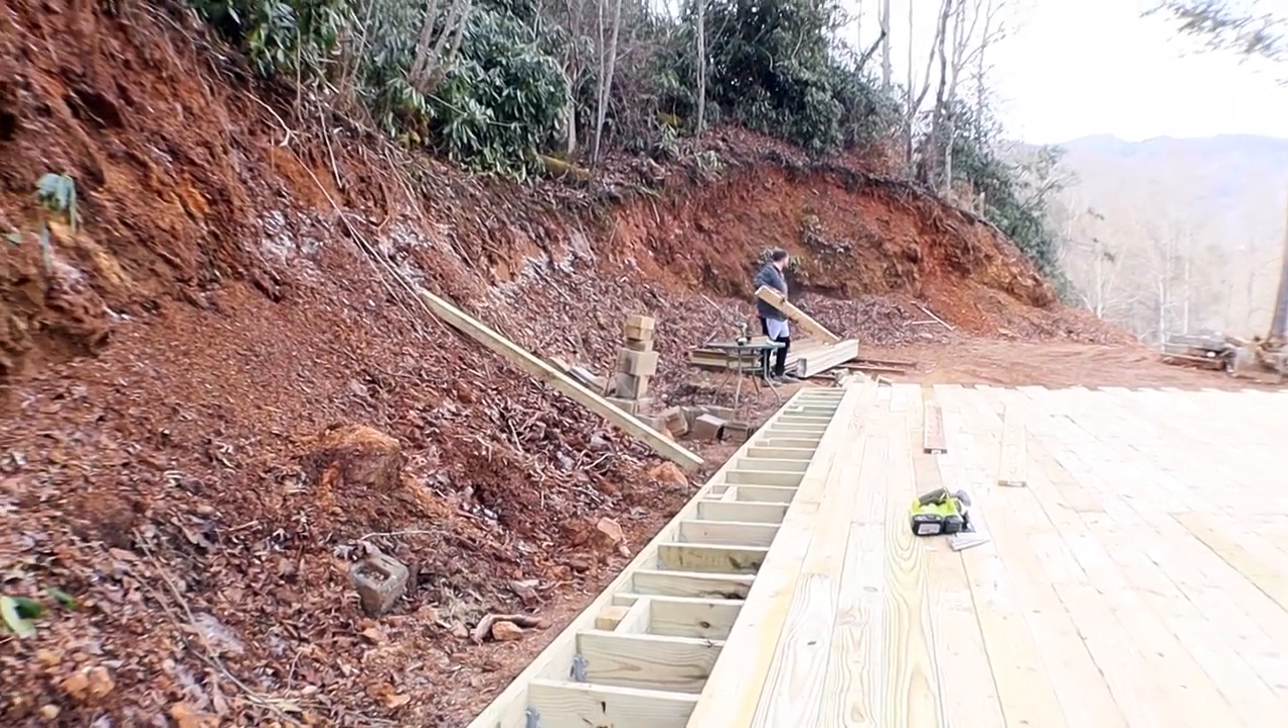As far as our decking top guys we only have a few short rows to go.